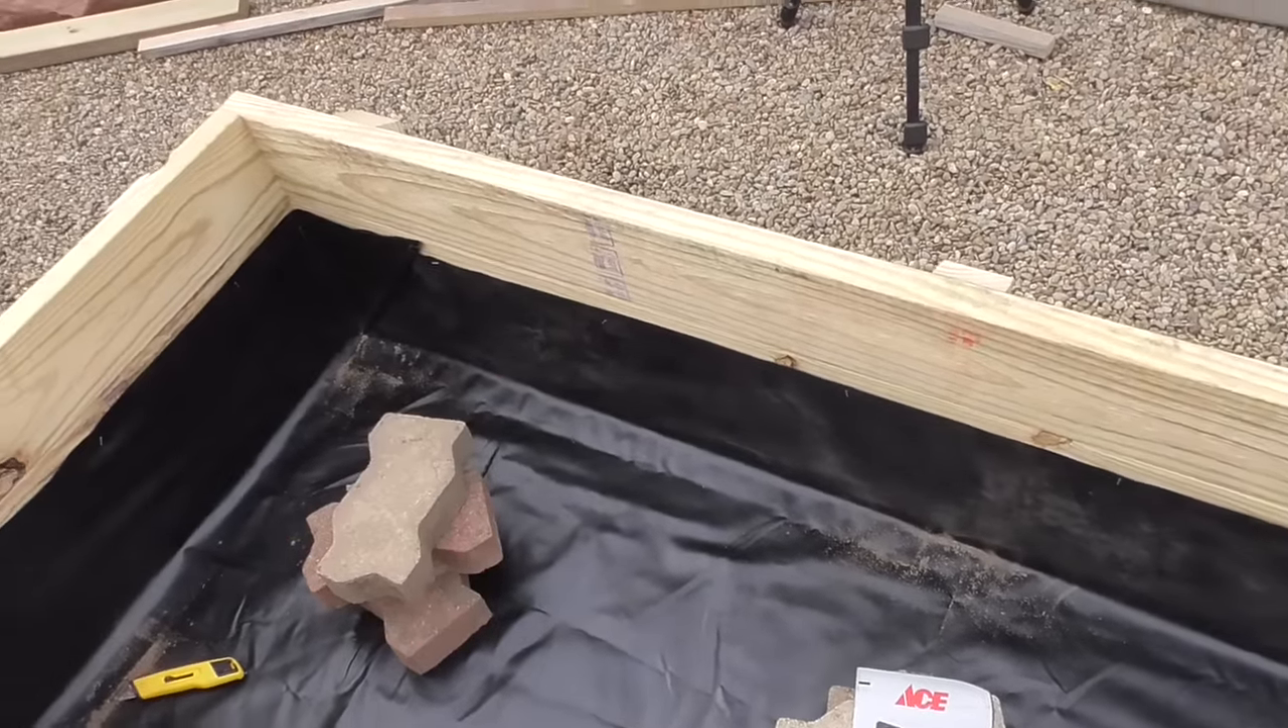Now of course you may be noticing how the lining doesn't go all the way up to the top.